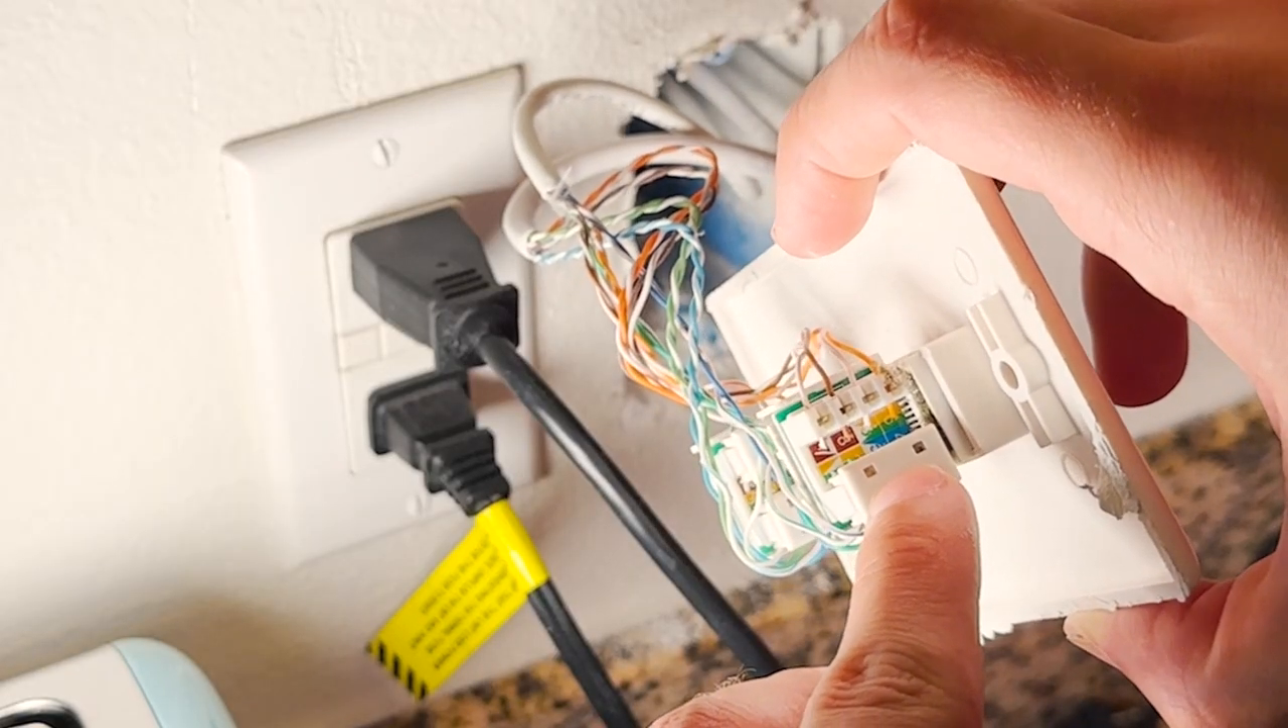So I went ahead and removed the ethernet wall plate and checked the keystone jack.